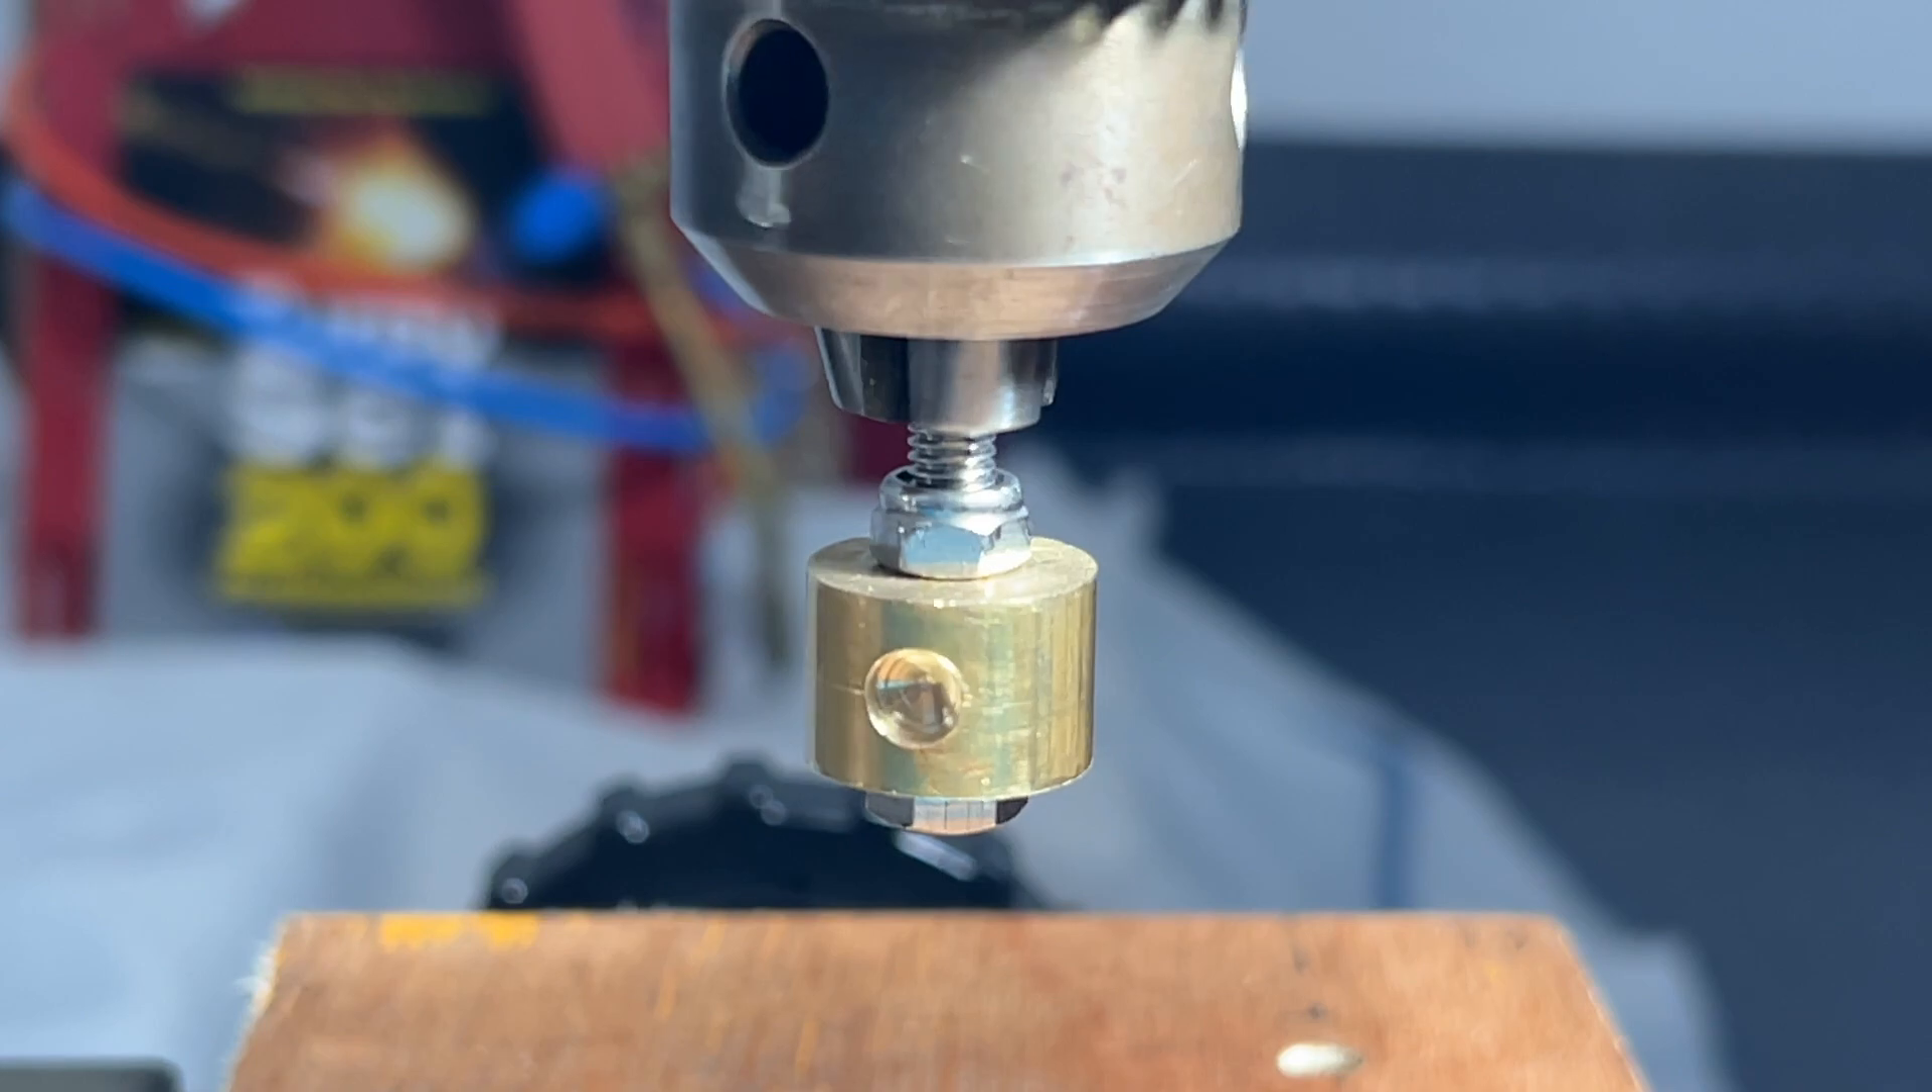With the drilling stages now complete, I secure the billet in the drill press chuck with an M5 set screw and nylock nut ready to round over the edges.